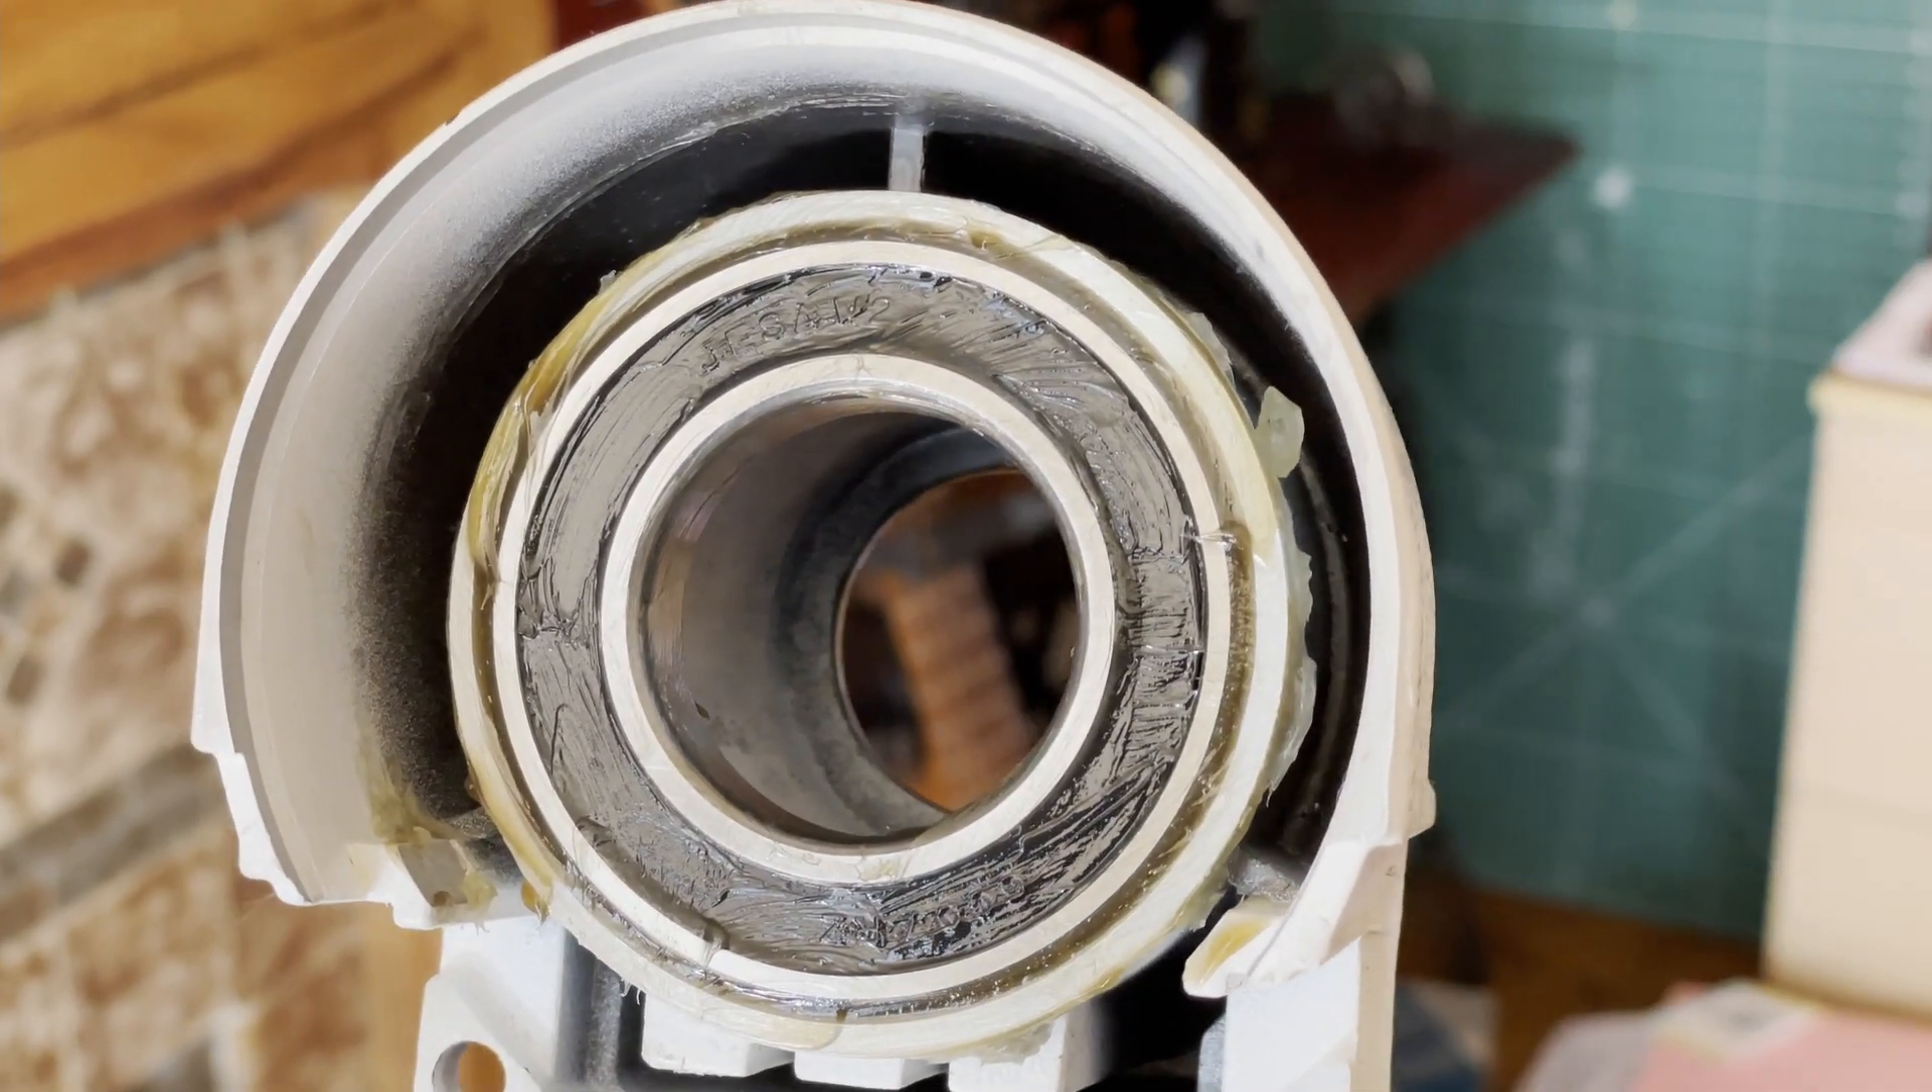So here you can see I've put the main bearing into the right ascension axis. Everything's all greased up.